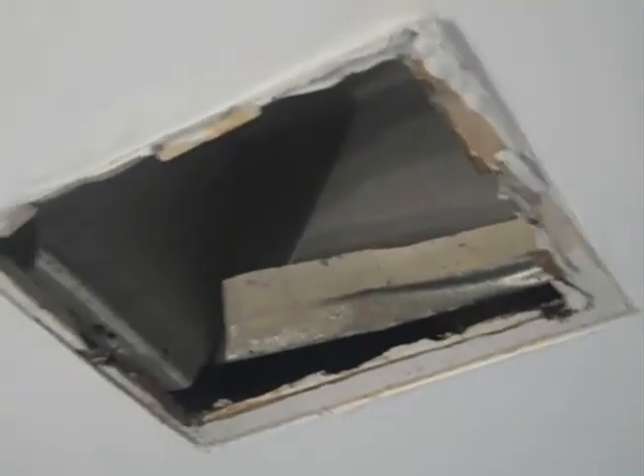We took it off and you can see that there's gaping holes where the duct meets the sheetrock.